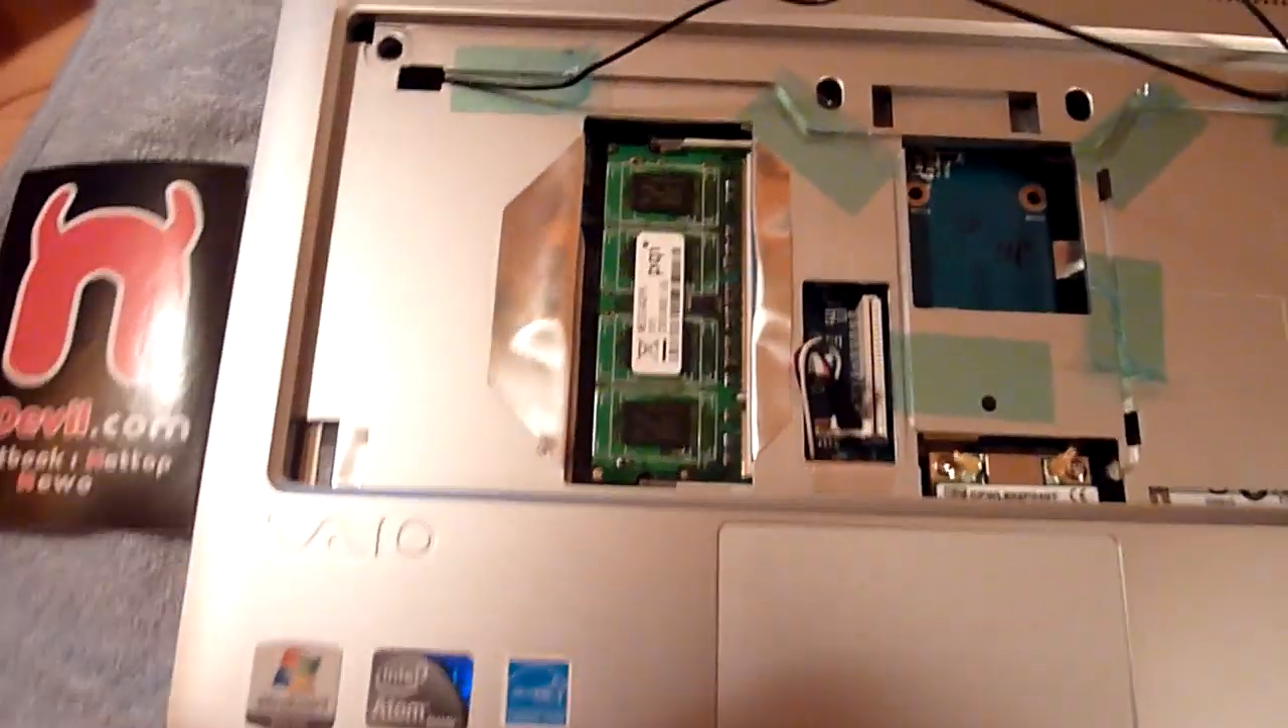And as you can see here we already have the RAM here.